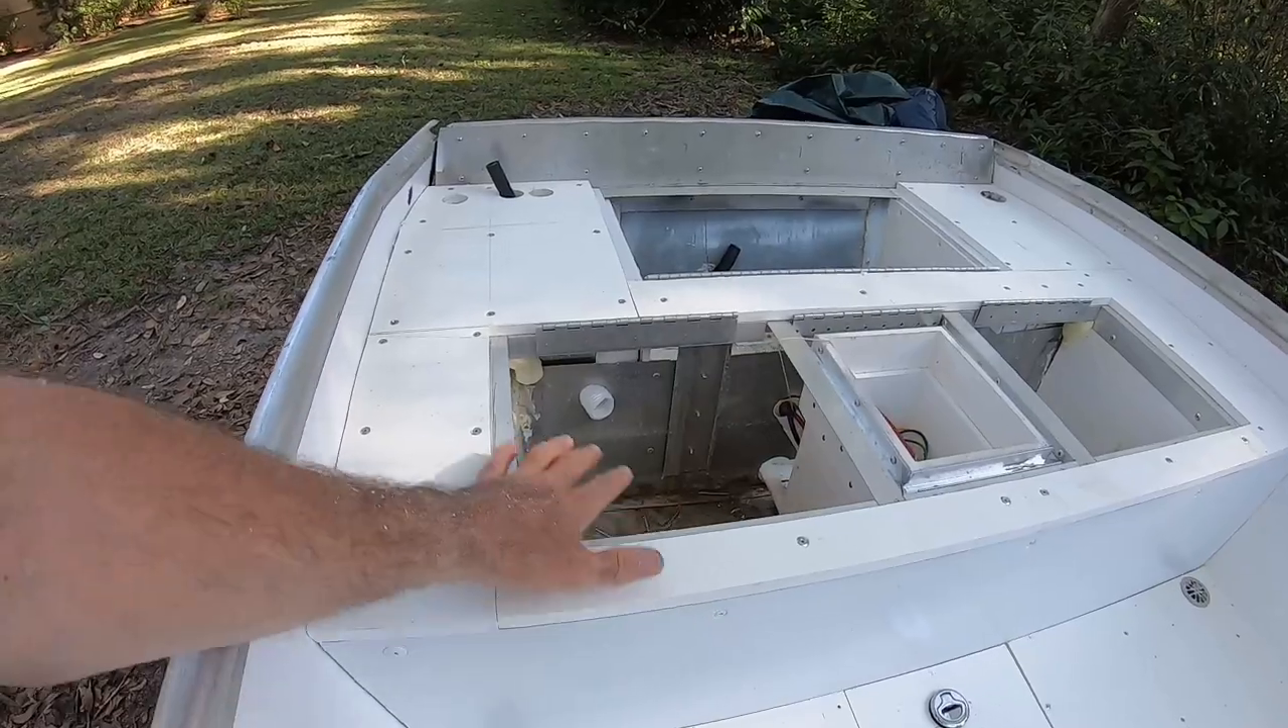I have all the decking down except for hatches, so the only thing left to do on this is hatches.